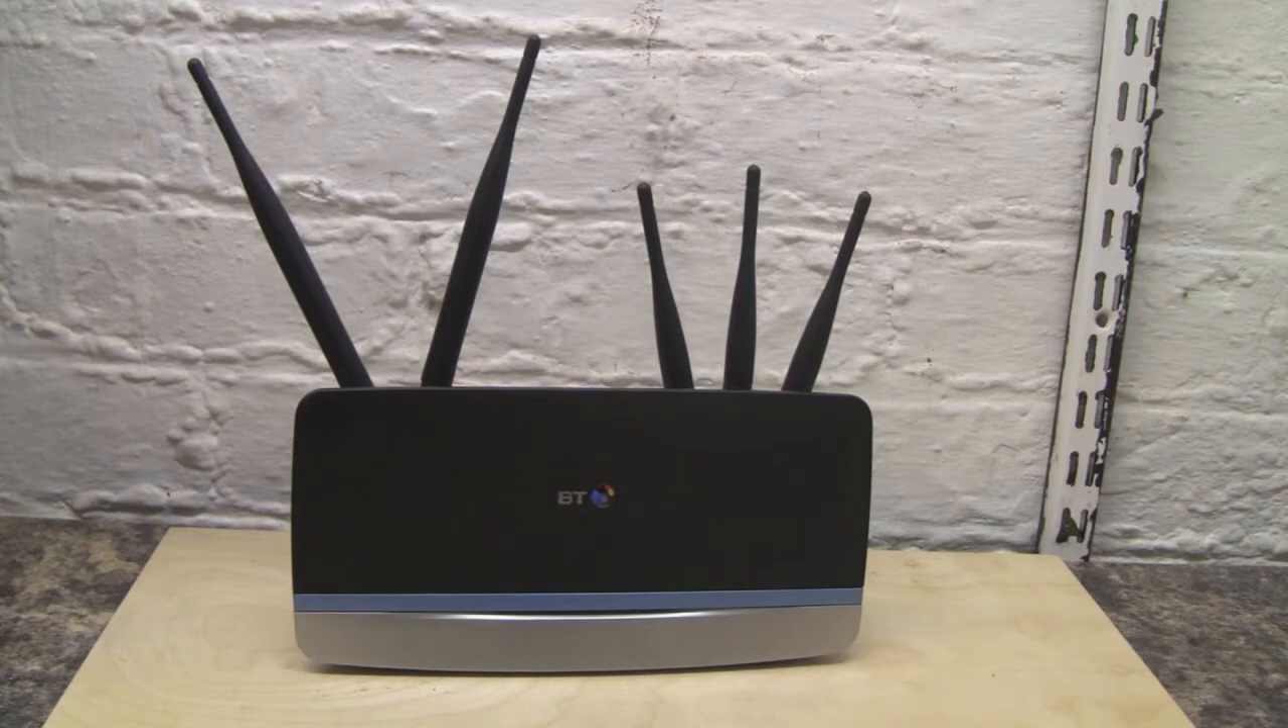So here is the router with its antennas in place and I don't think it looks too bad at all.